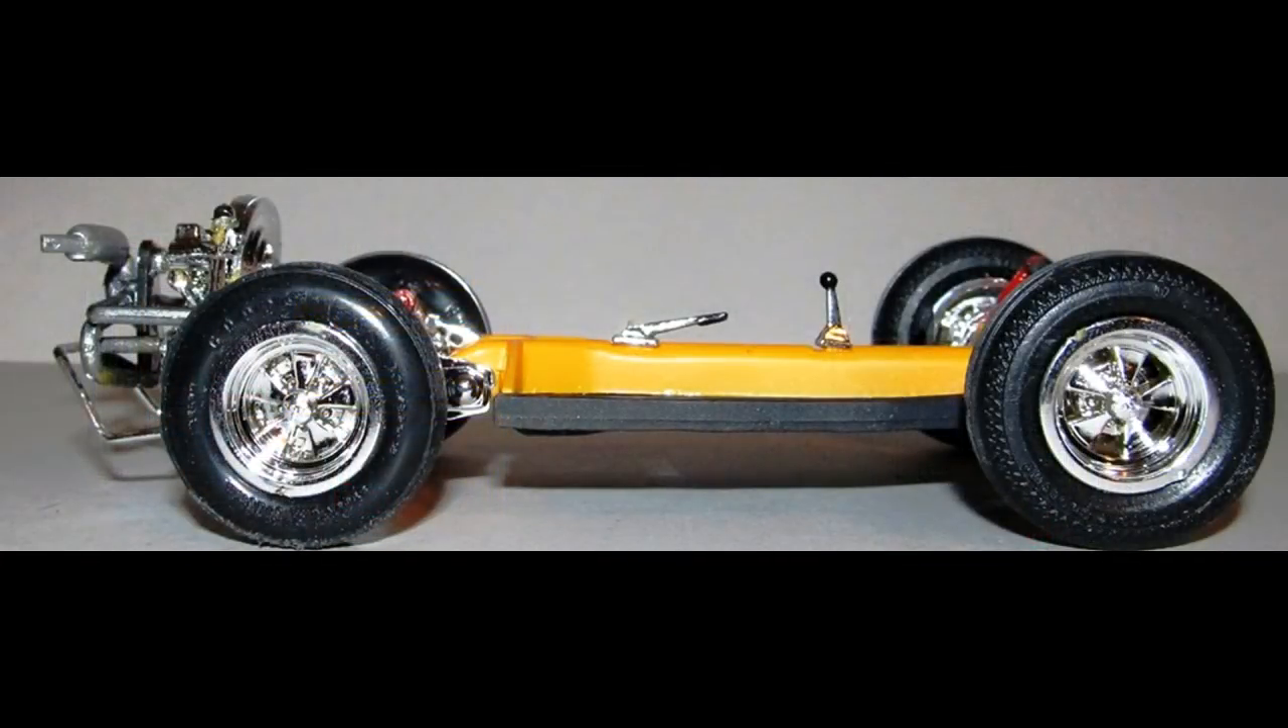And now we have a rolling chassis on which to build the rest of our little dune buggy.